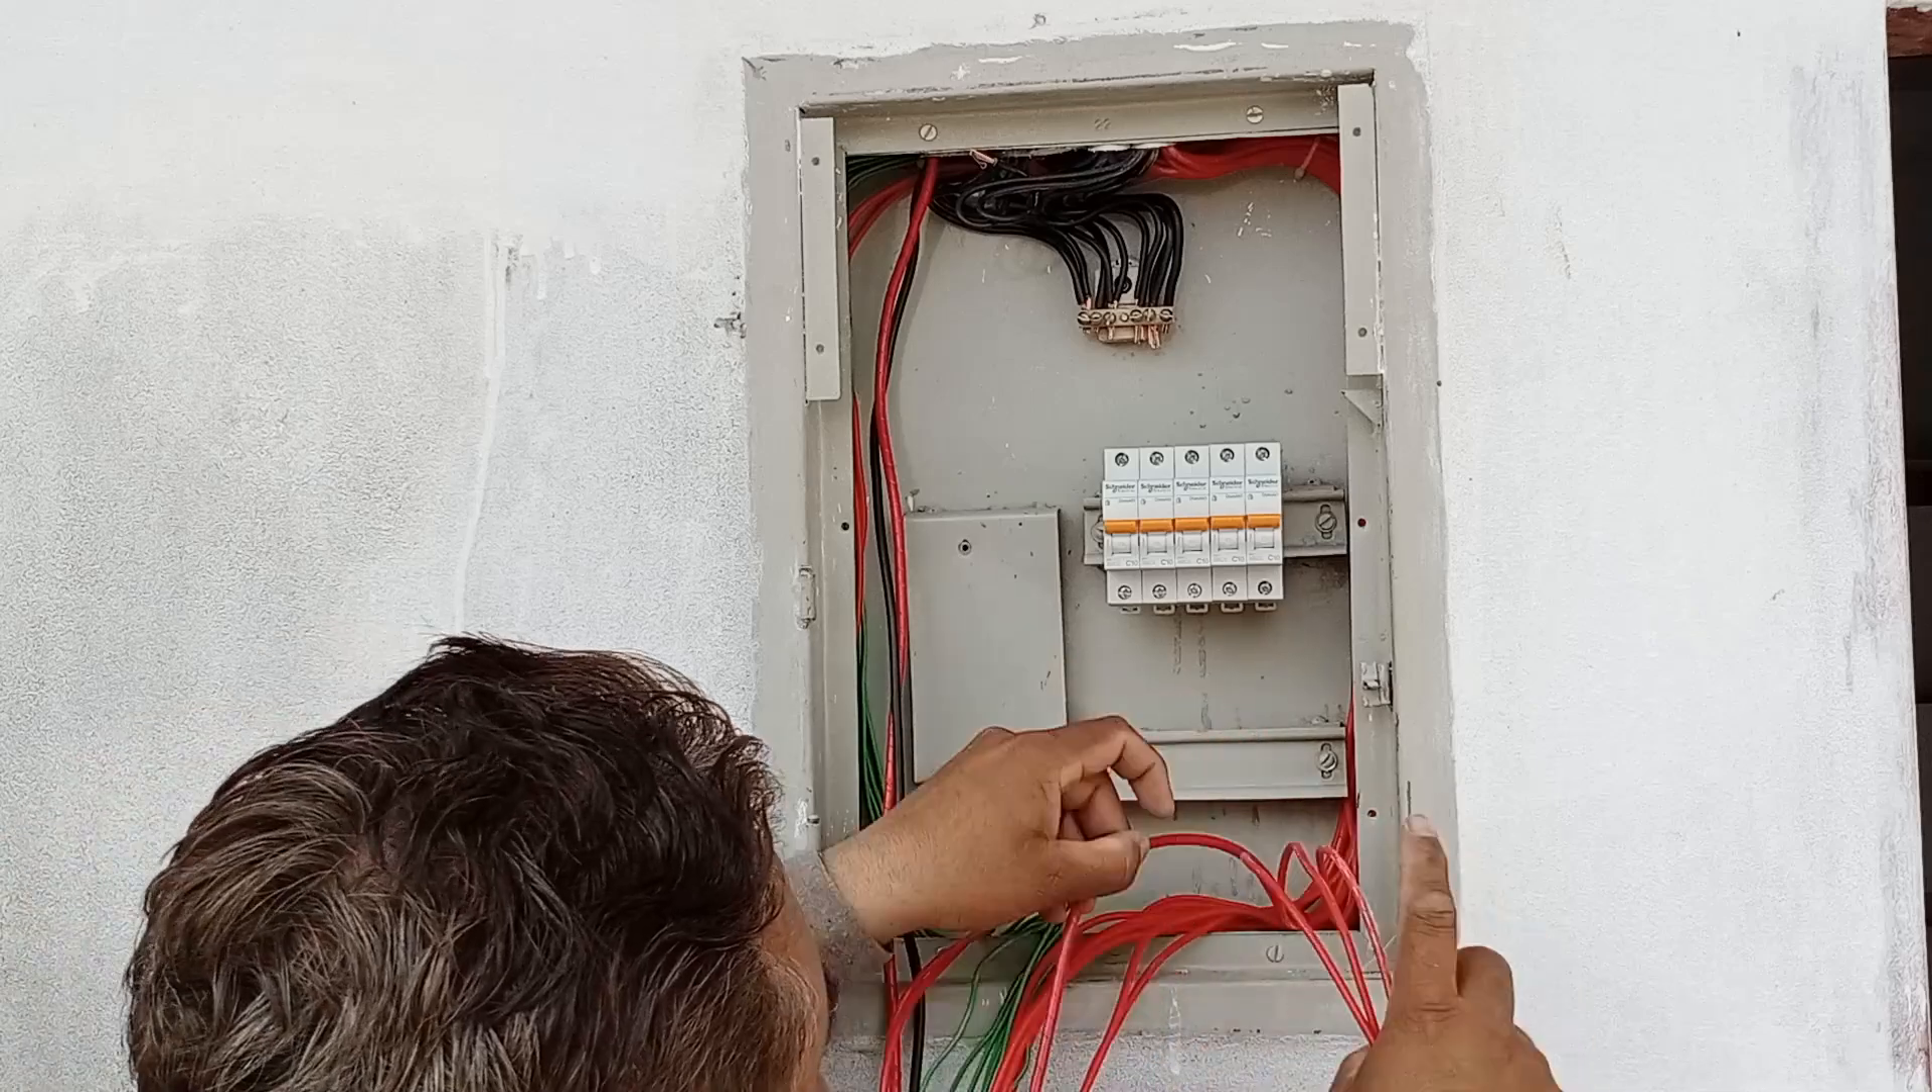As you can see, one column of breakers has been installed, with five breakers in this column, and the remaining breakers will be installed below it.